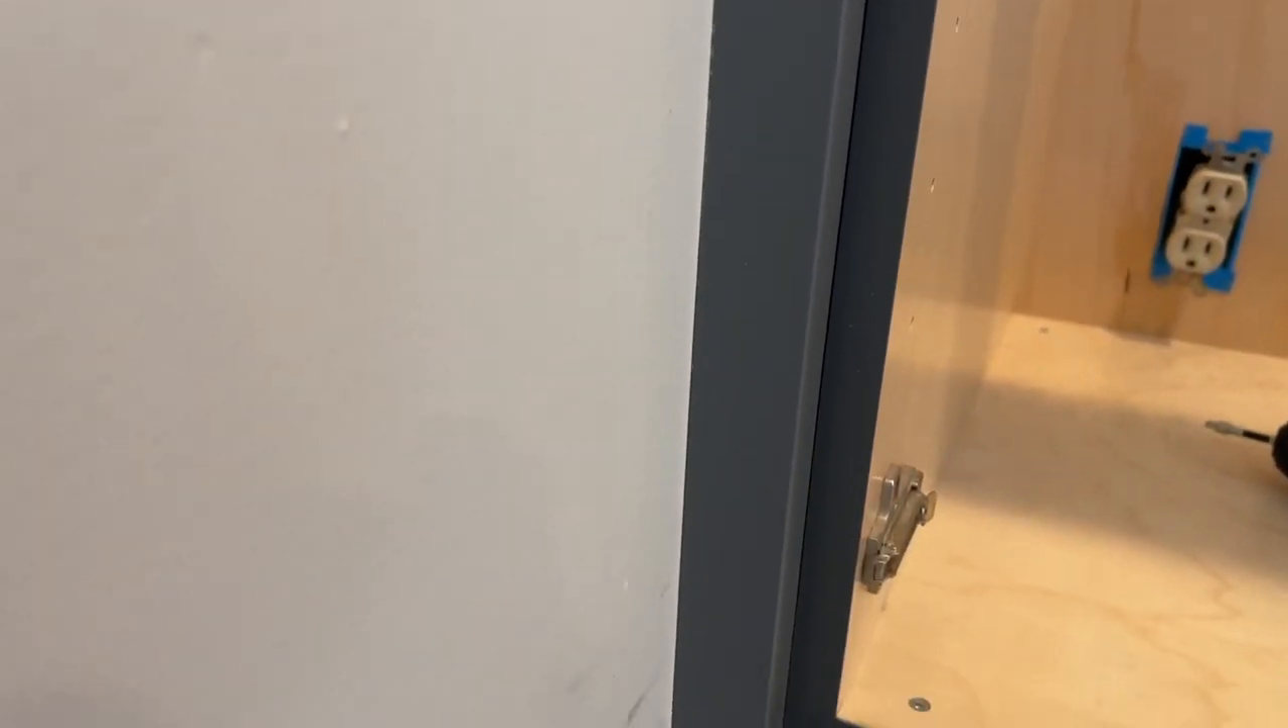All right, I'm going to bring you in here on the wall to show you the scribe. As you can see, nice and tight against the wall all the way down with no gaps.